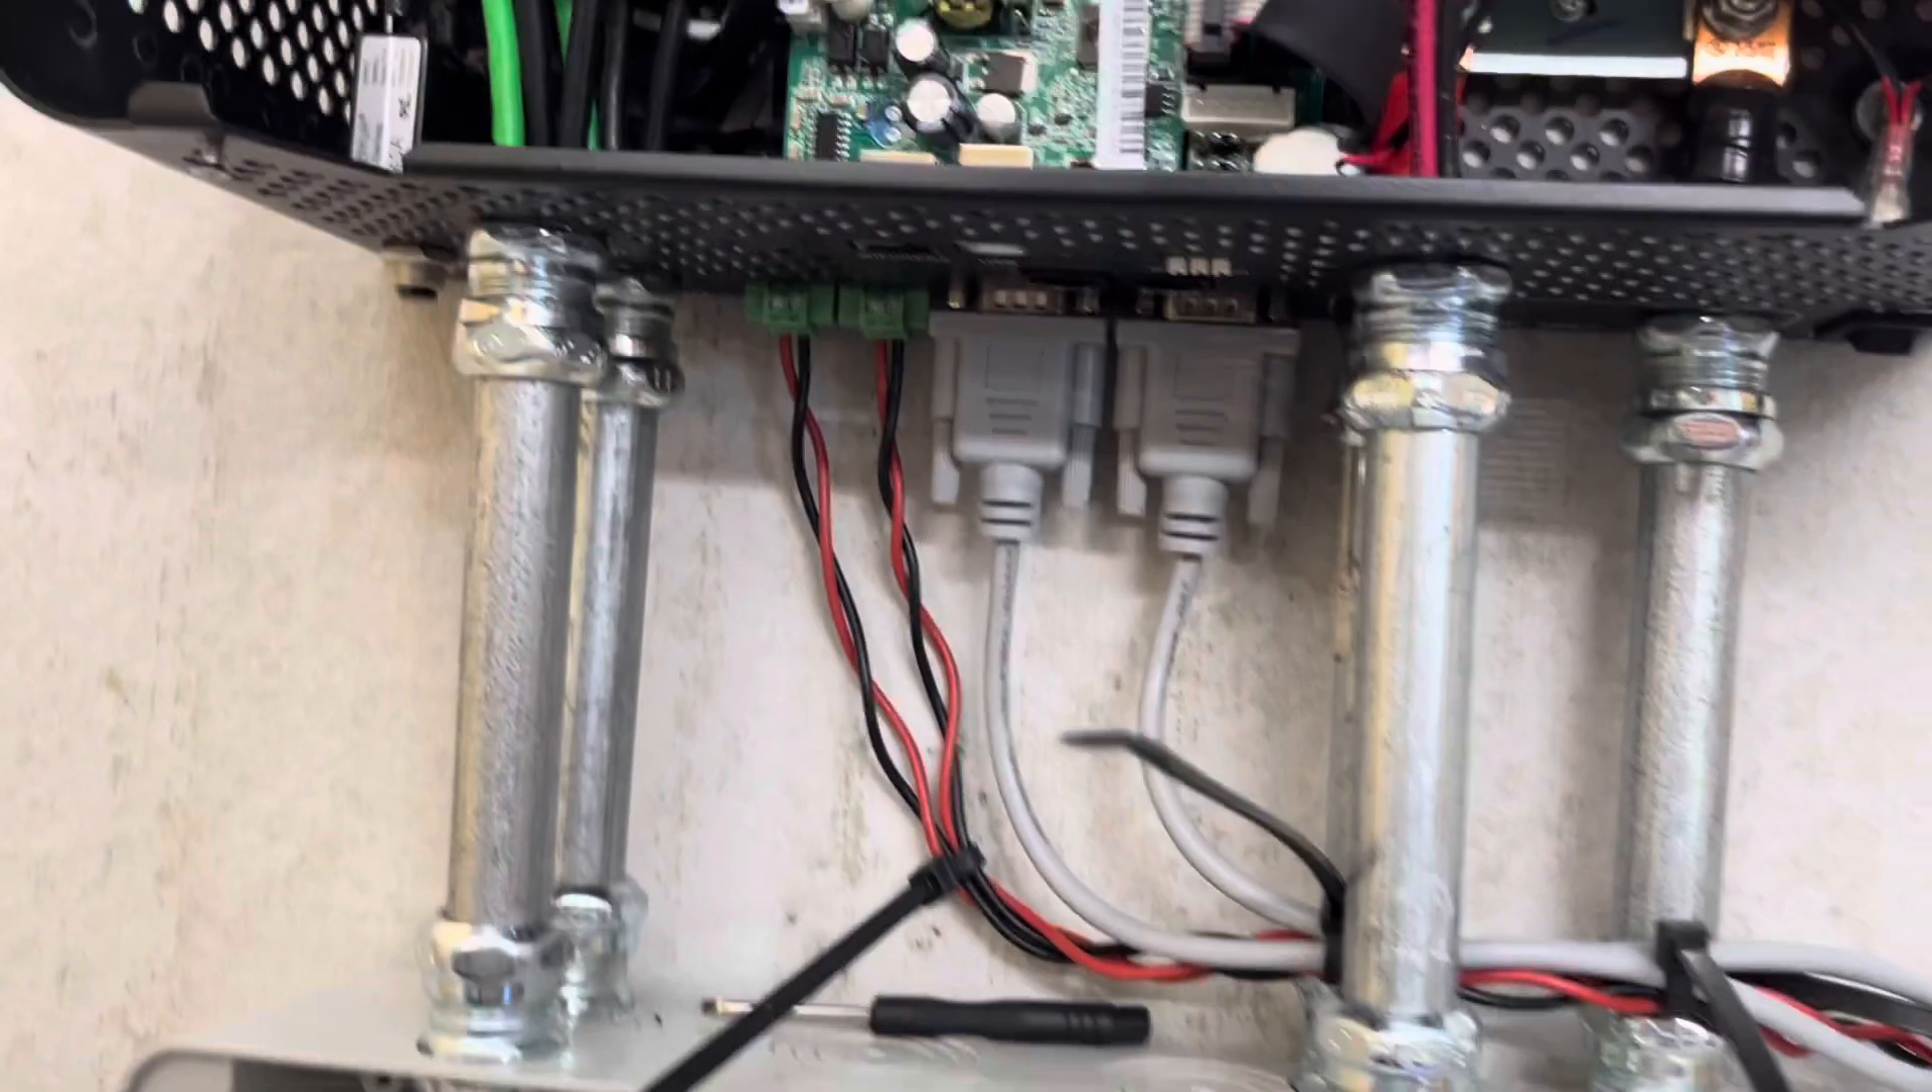All these special control wires here have connectors on them so I wasn't able to put those in conduit.